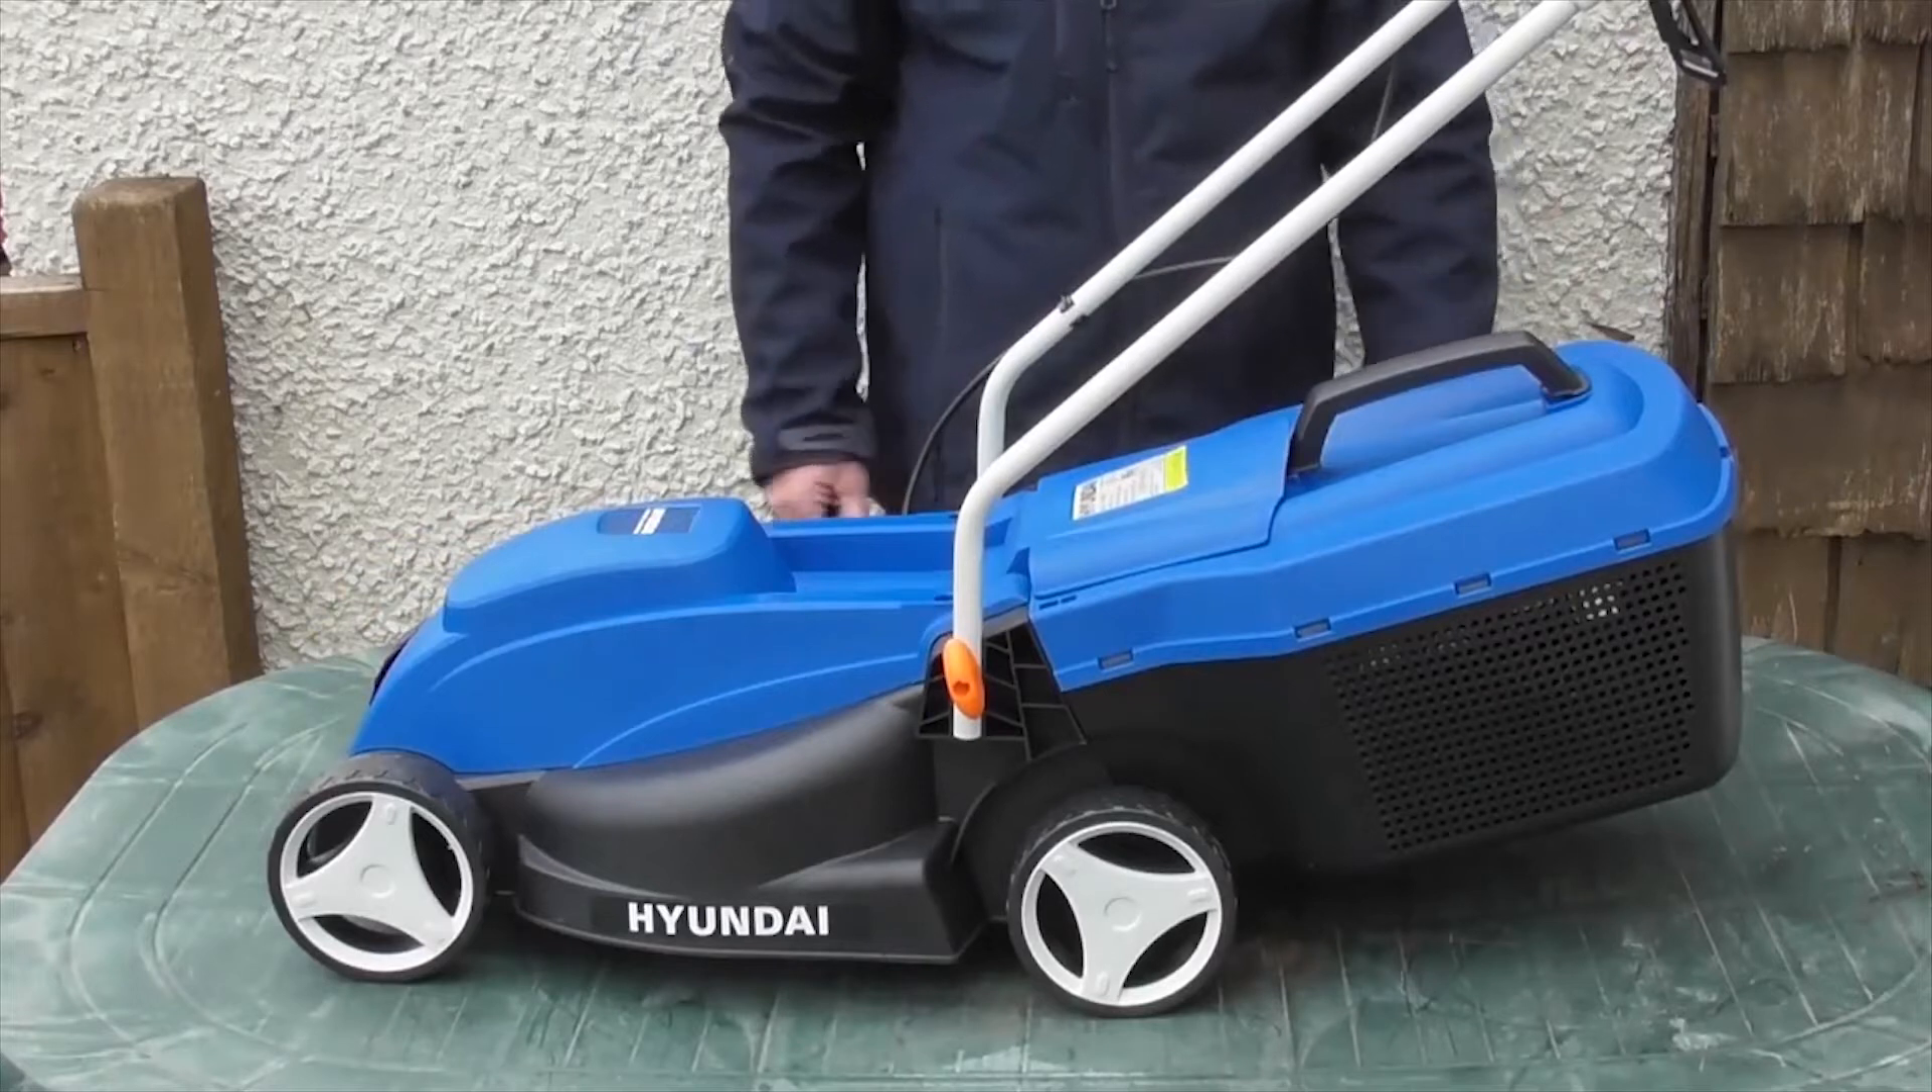Simply lift the rear flap, locate it in position, close the flap, and that's the grass bag fitted.